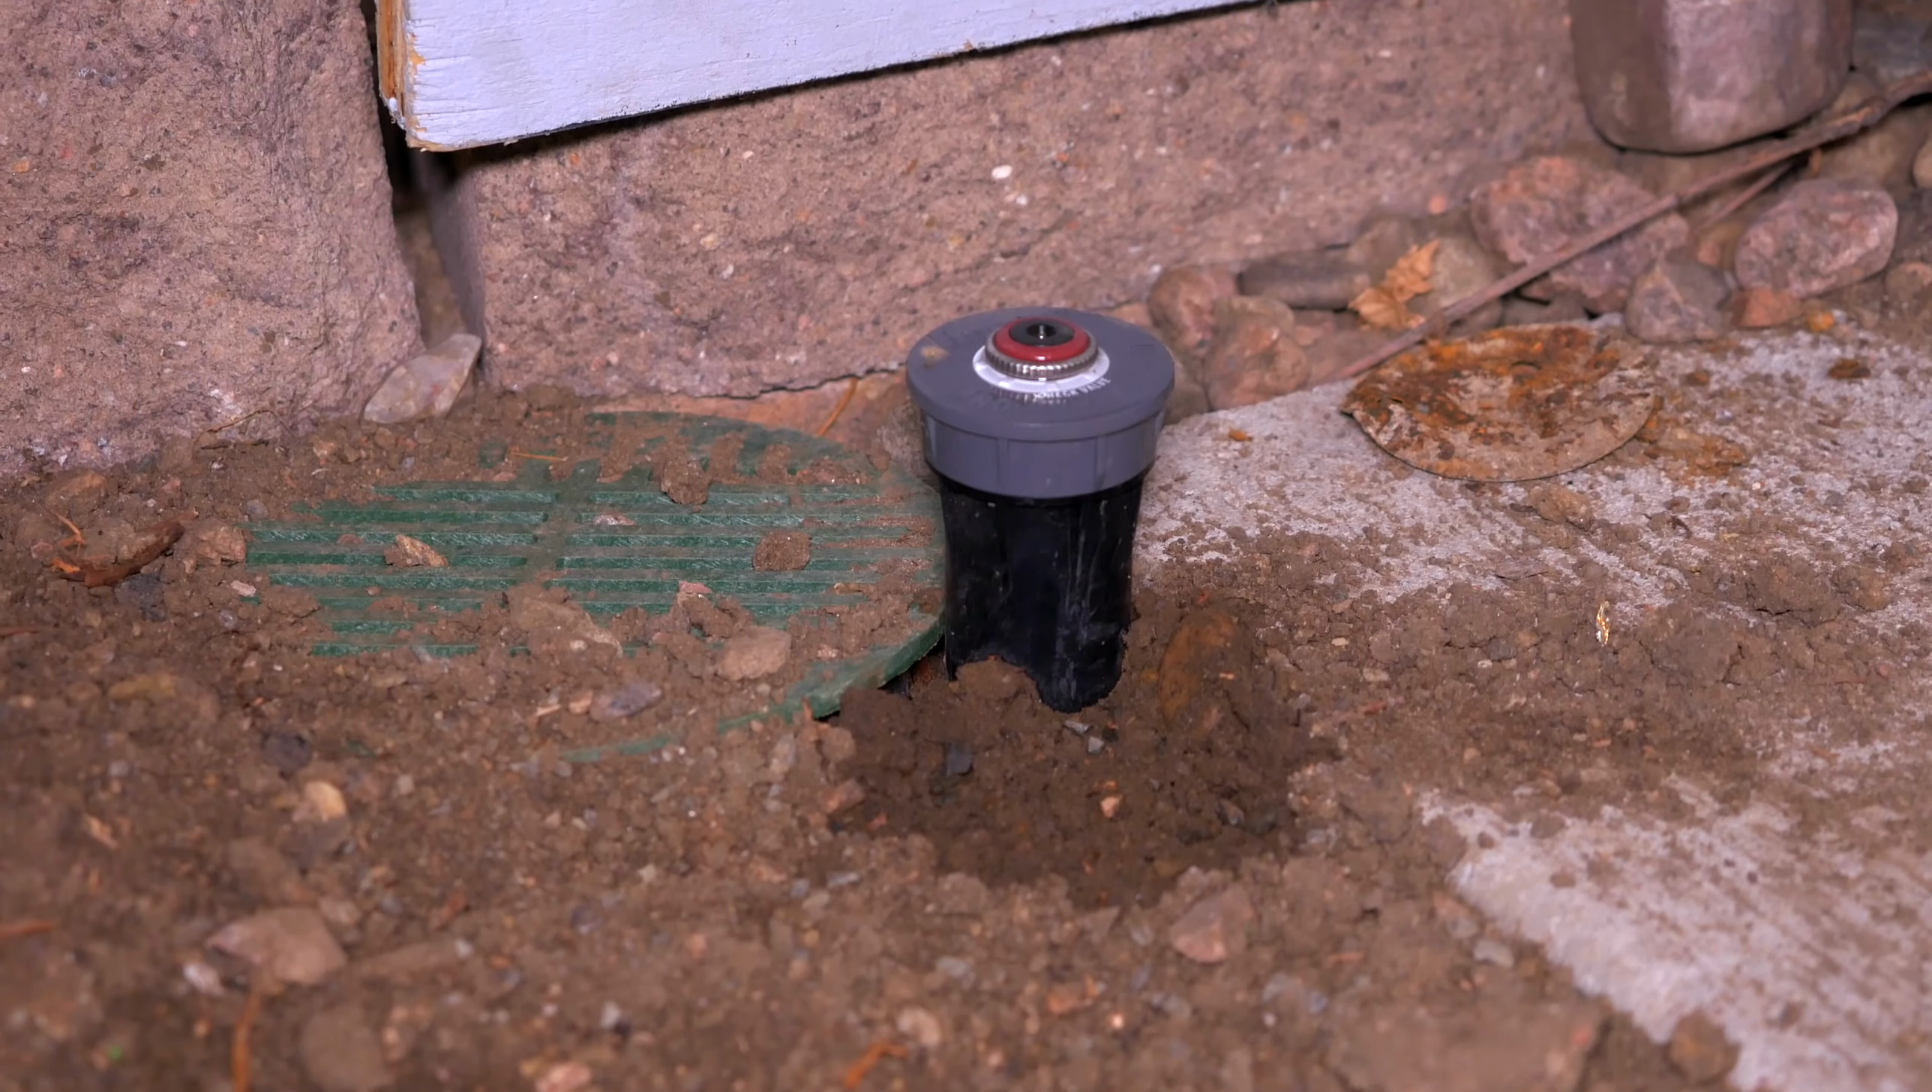As you can see here, this head is poking up way too high.